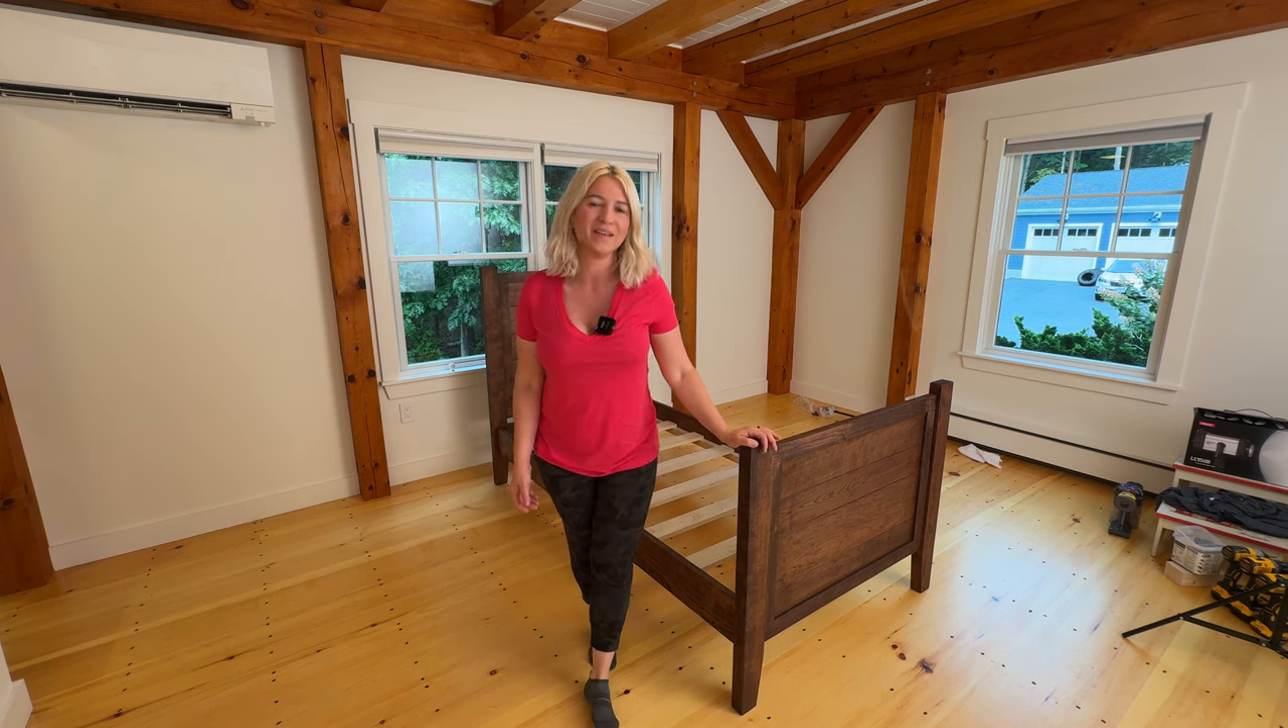And just like that, we finished building a bed.